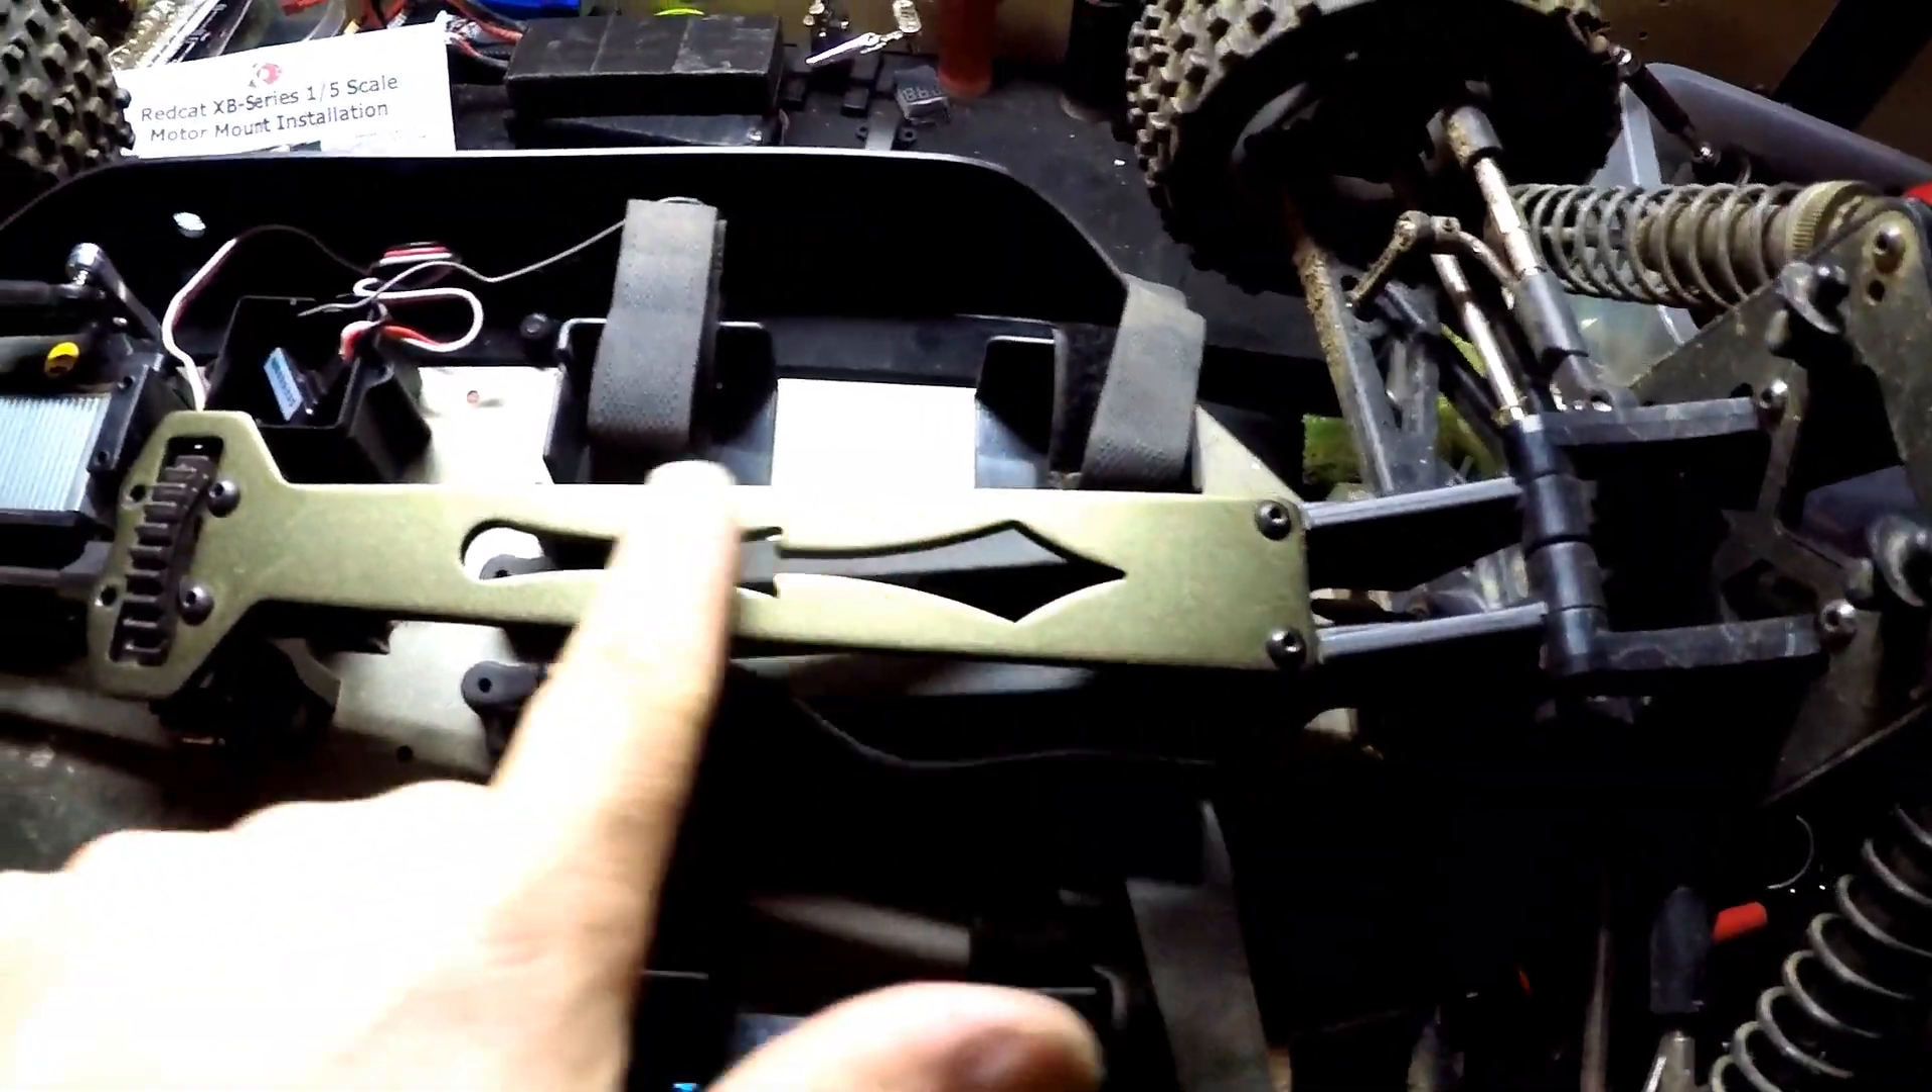All right everybody so I put this uh top chassis brace back in right here.